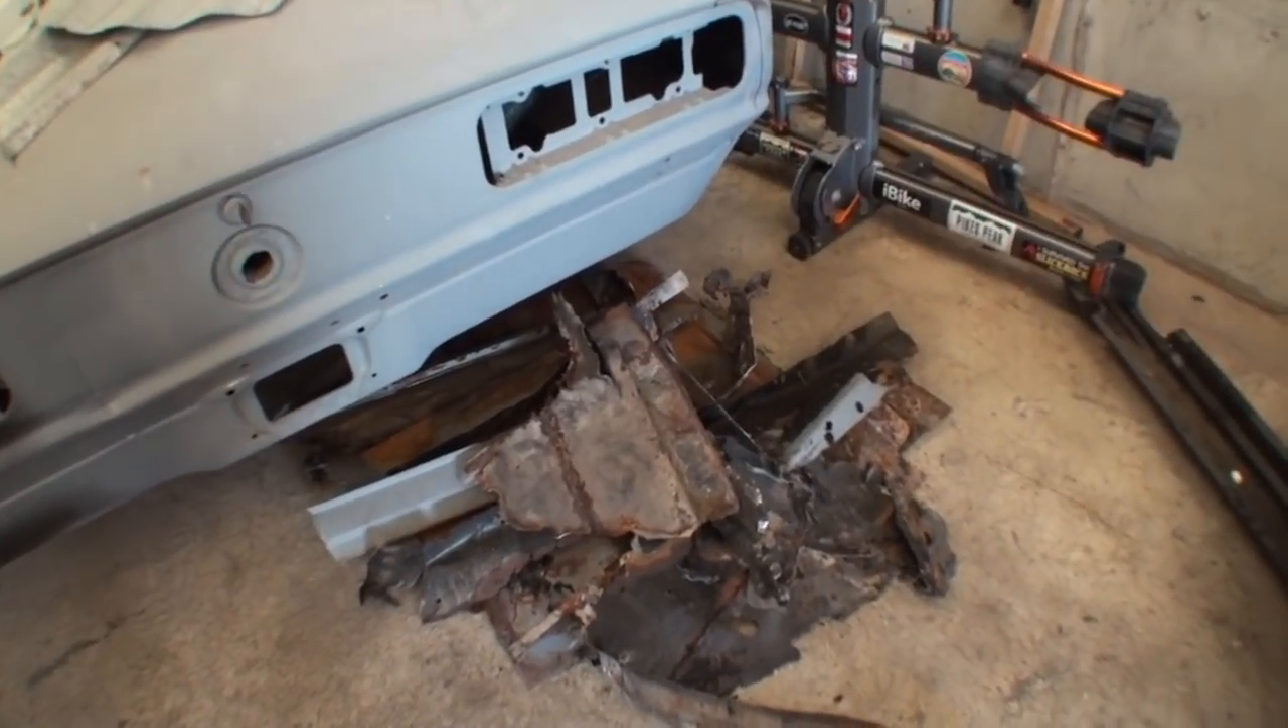This is the floor that we removed and the rocker panel. This is all that's left.